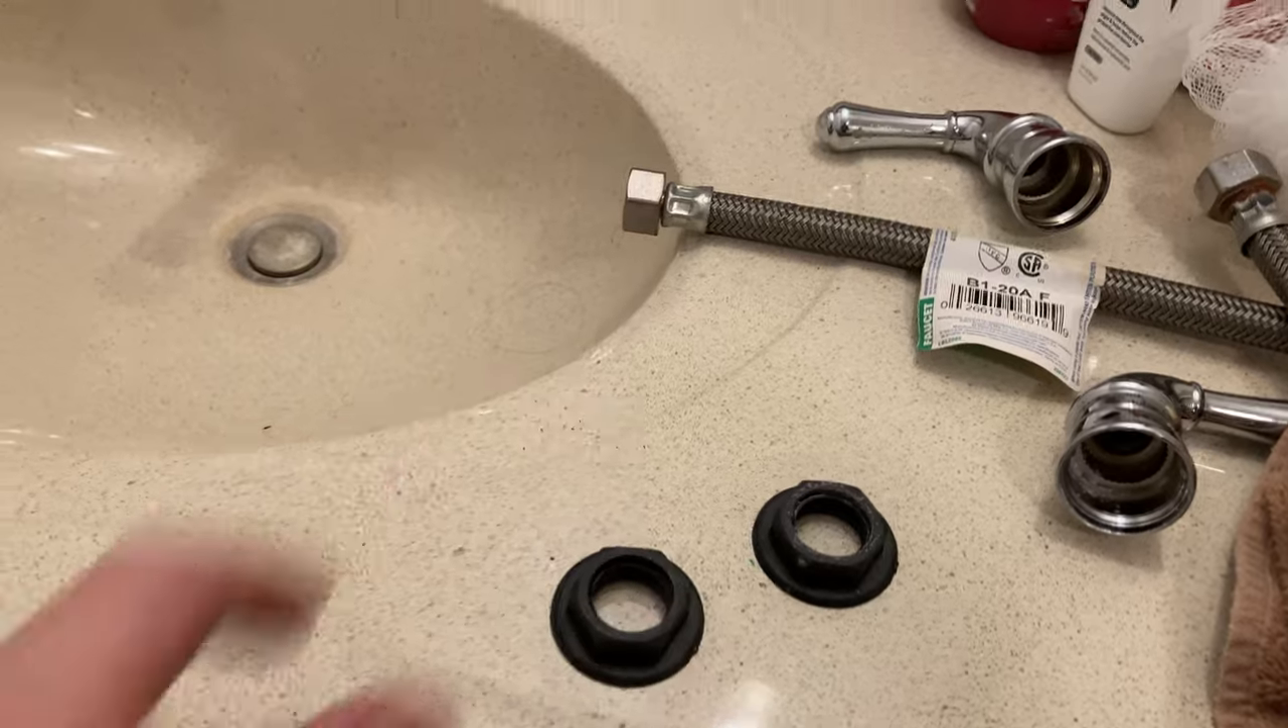So you saw I disconnected the two water lines from the bottom and removed these plastic securing nuts.